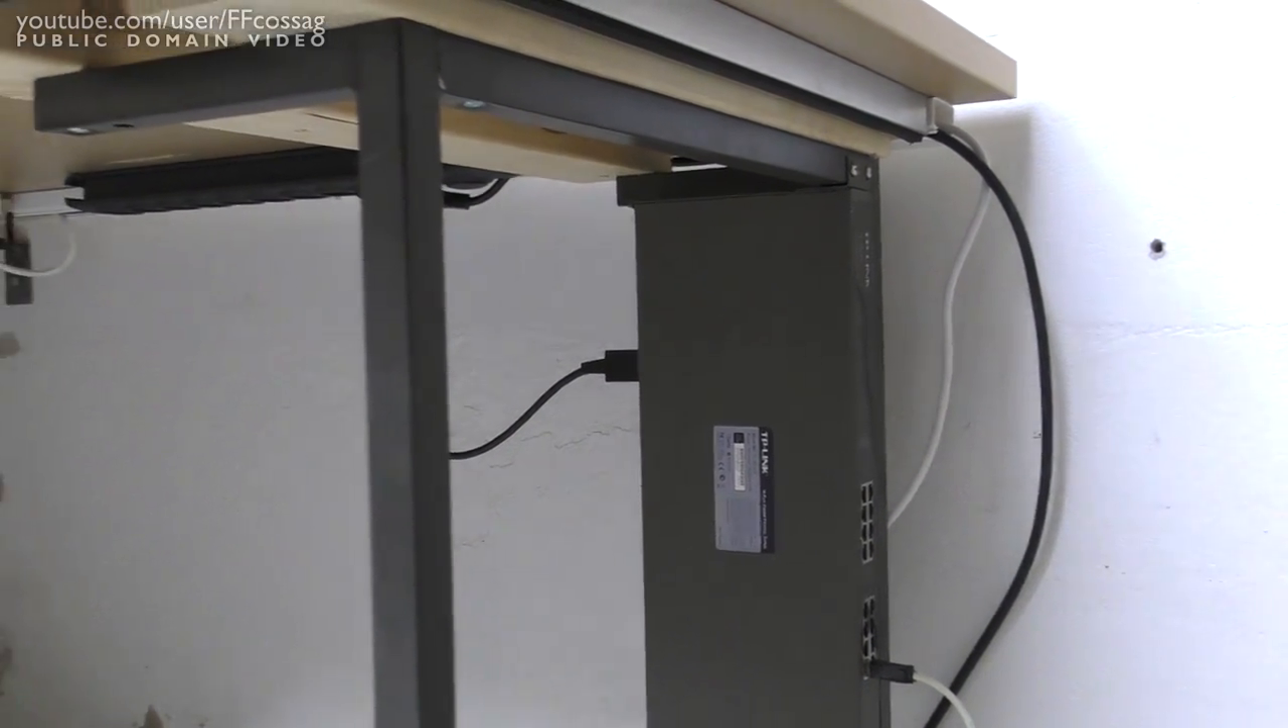So the only real change i've done since the last clip was i installed this 16 port ethernet switch here just to do some networking.